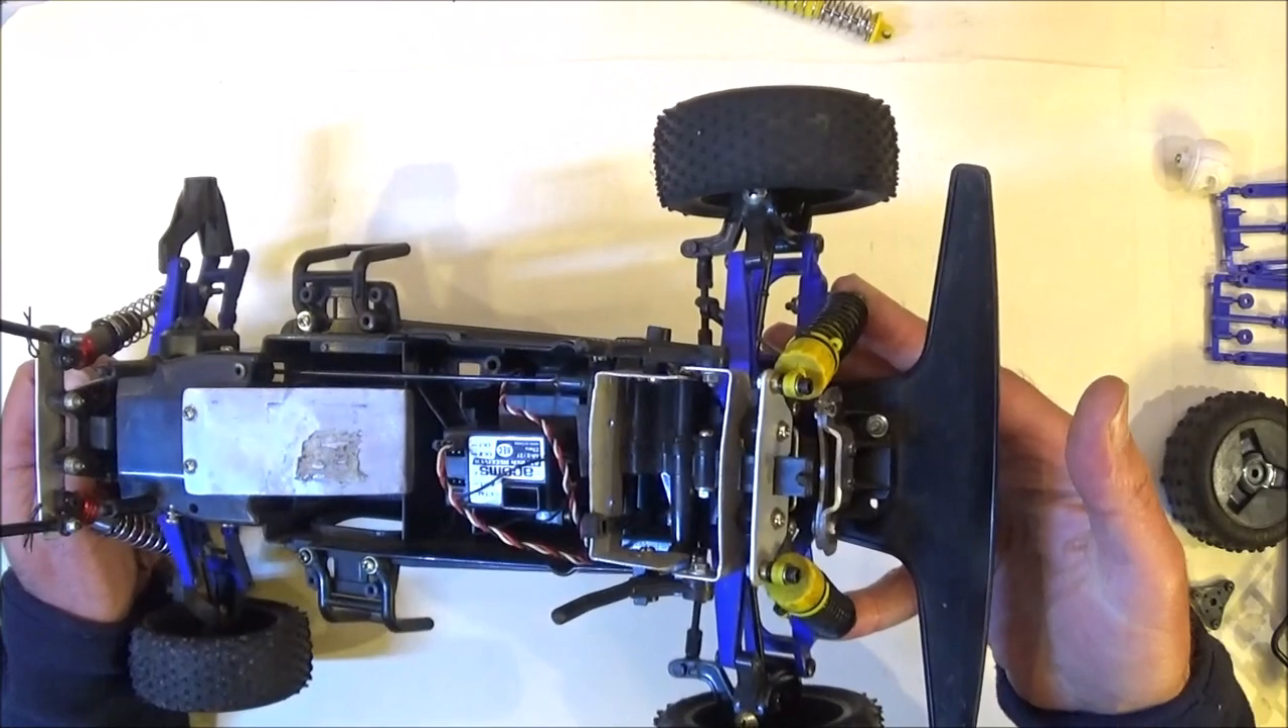As you can see I've adapted this to four shocks so two shocks at the front instead of the one that it used to have.